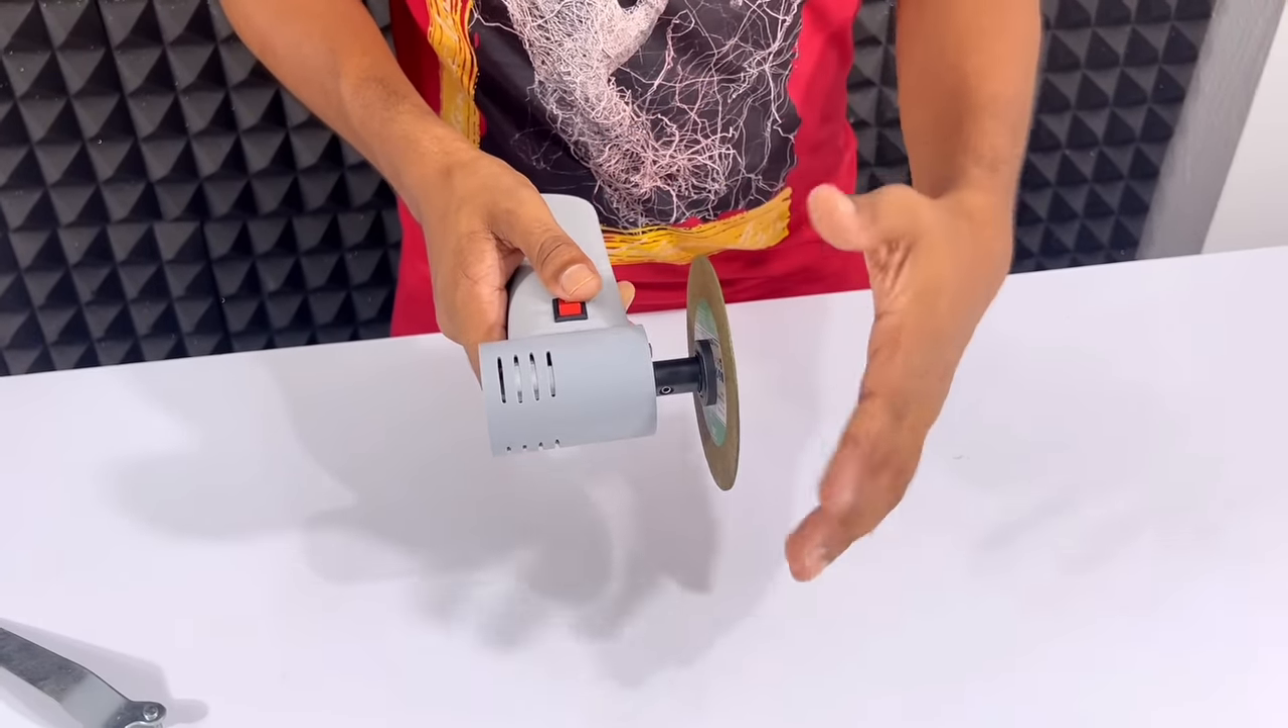तो यहाँ पर मैं cutting wheel लगा लिया।